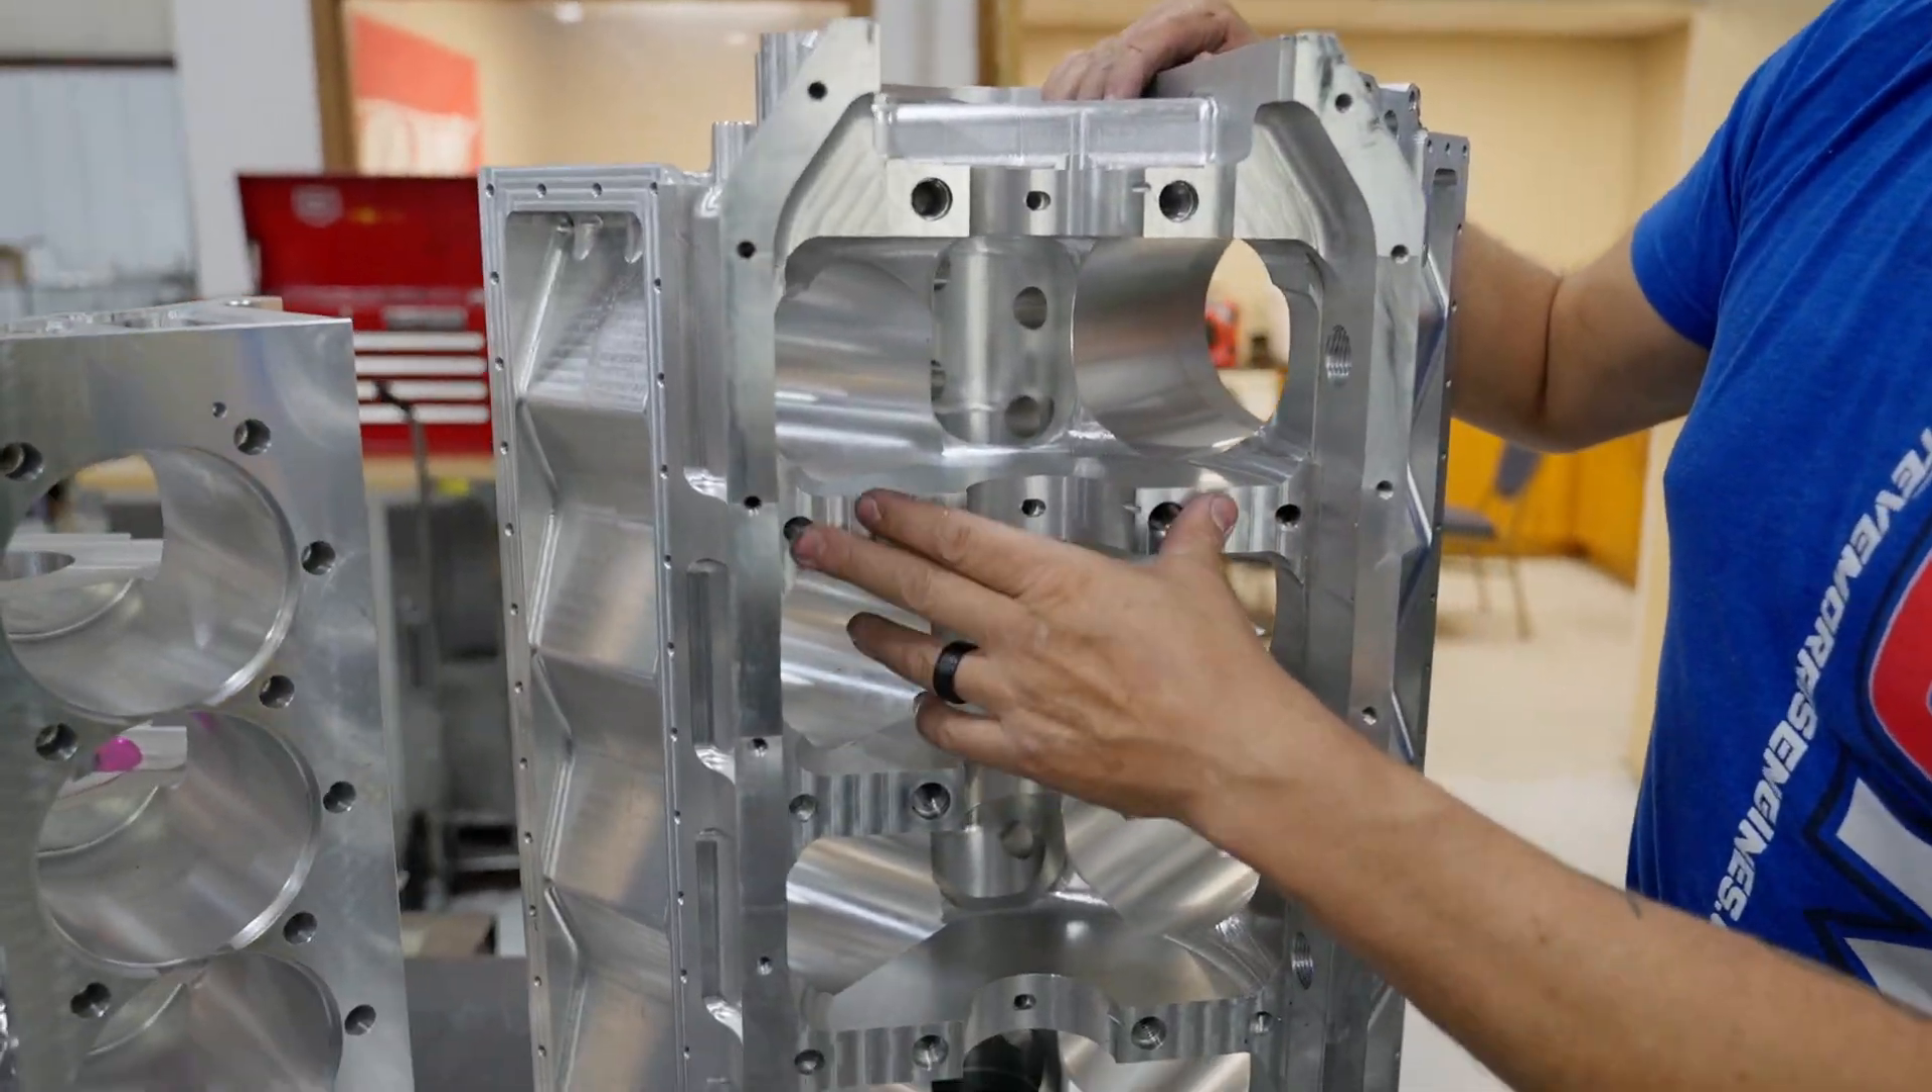I don't have the caps on this block right now.